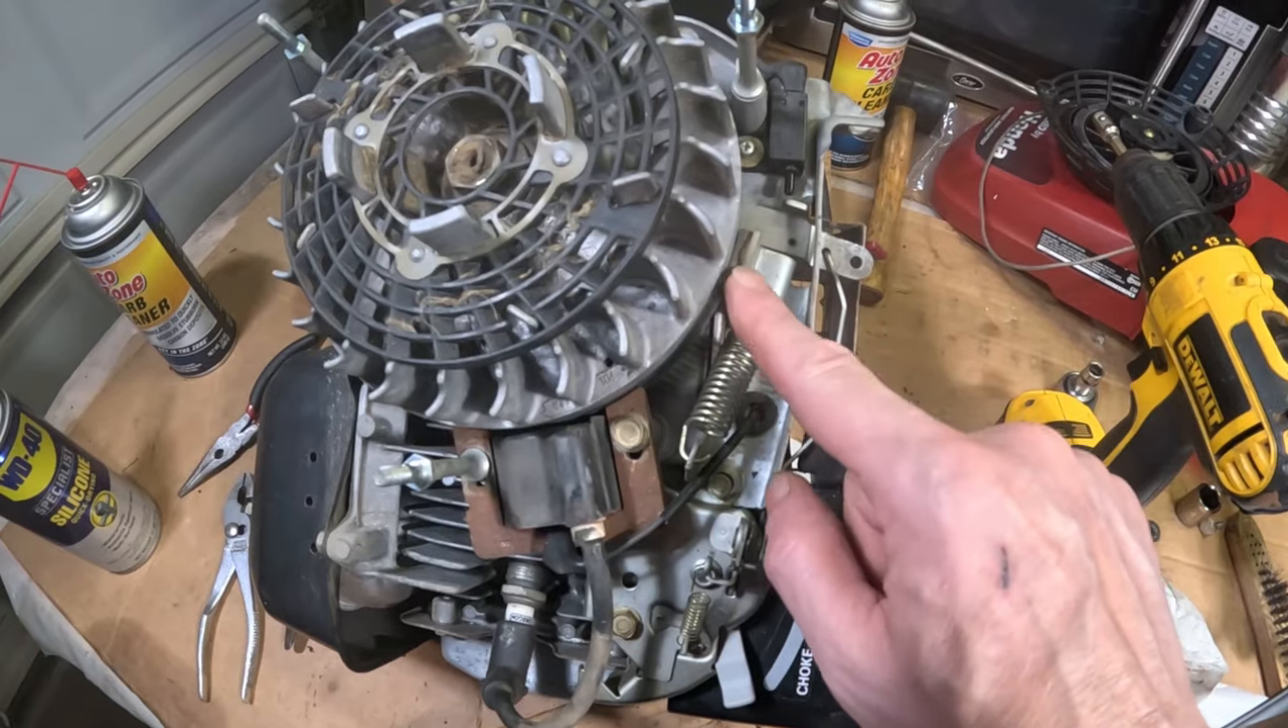We have our spring back in place here the tensioner spring for this brake.